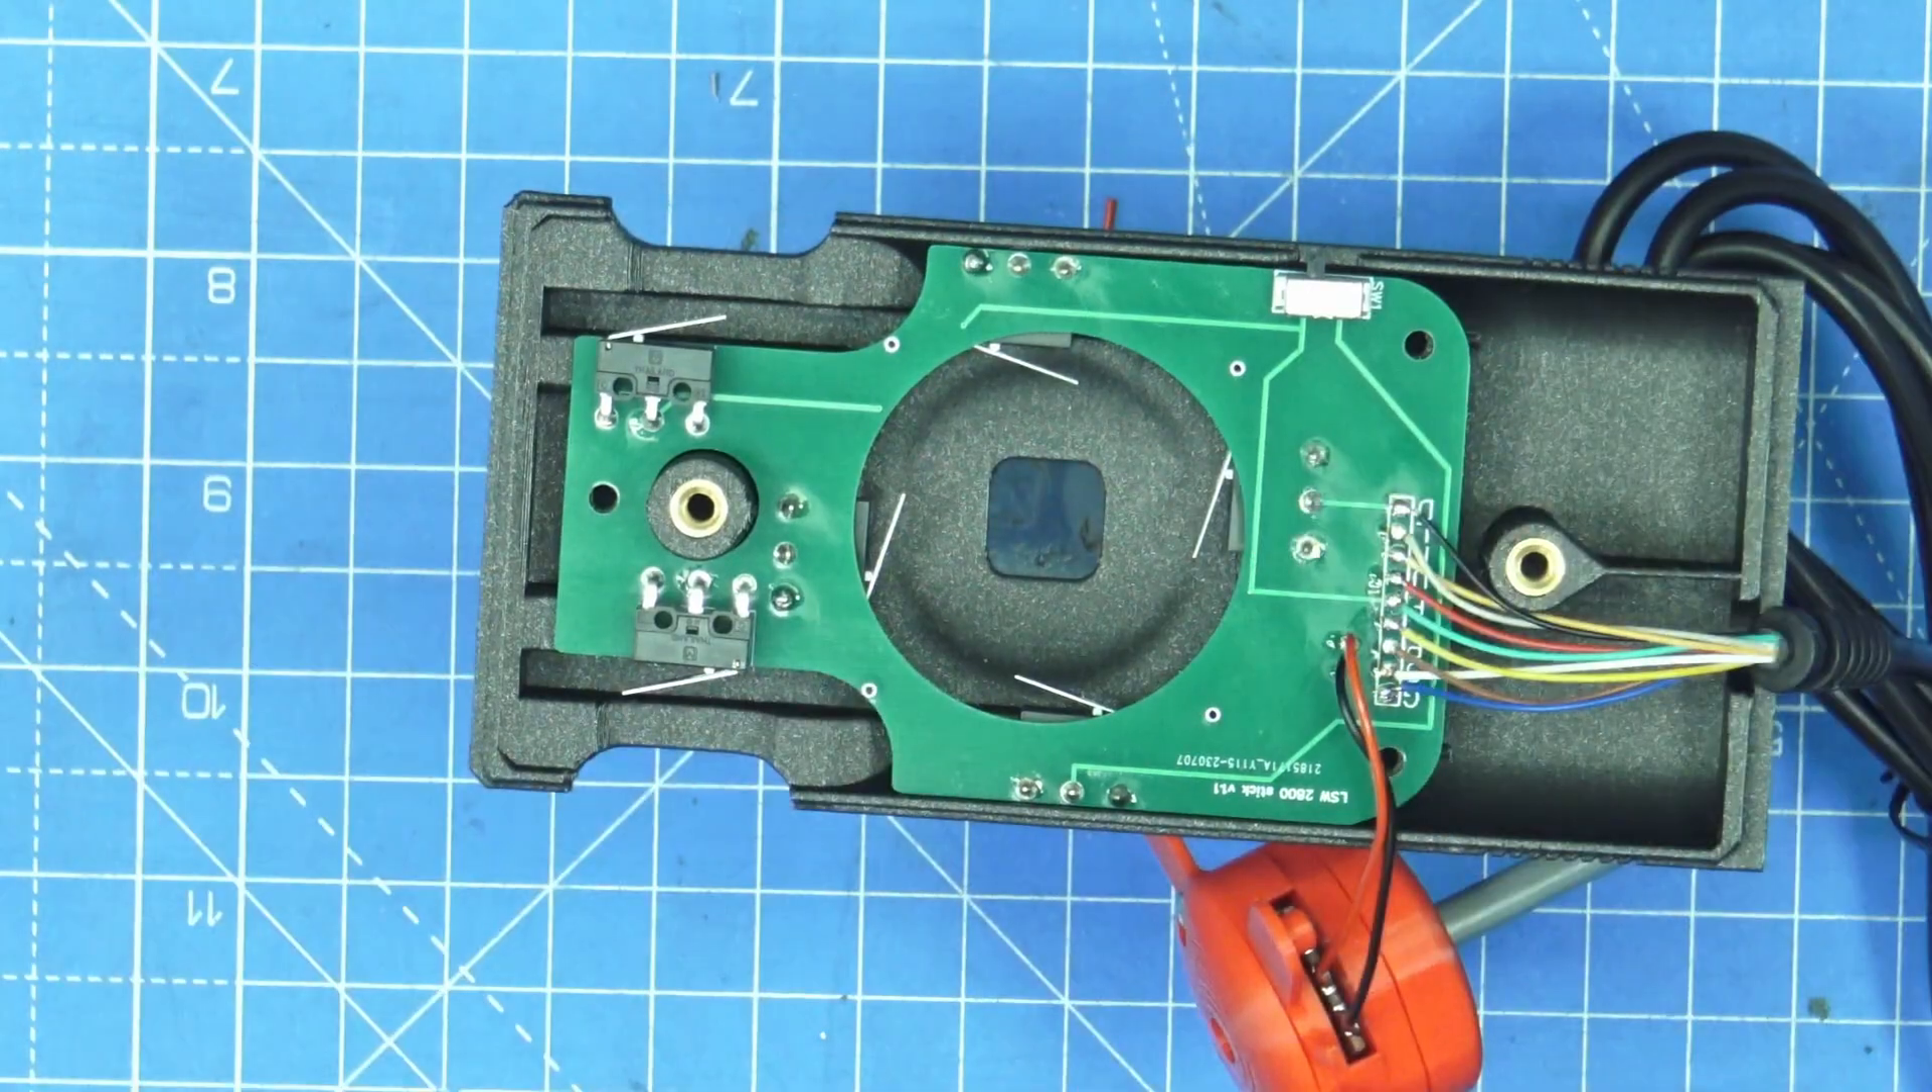So if we just place the PCB. It fits over that center shaft and everything lines up.